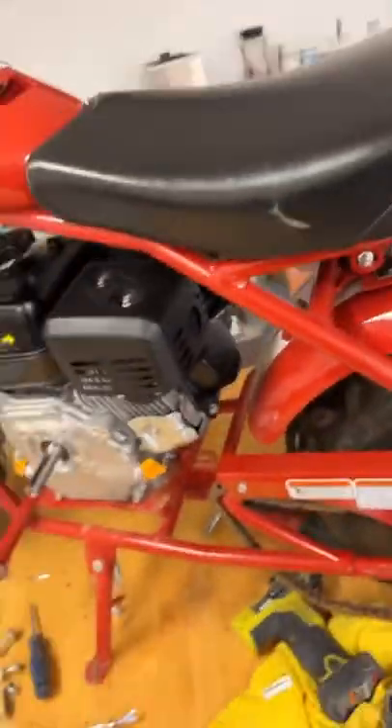That little predator motor fit in no problems.